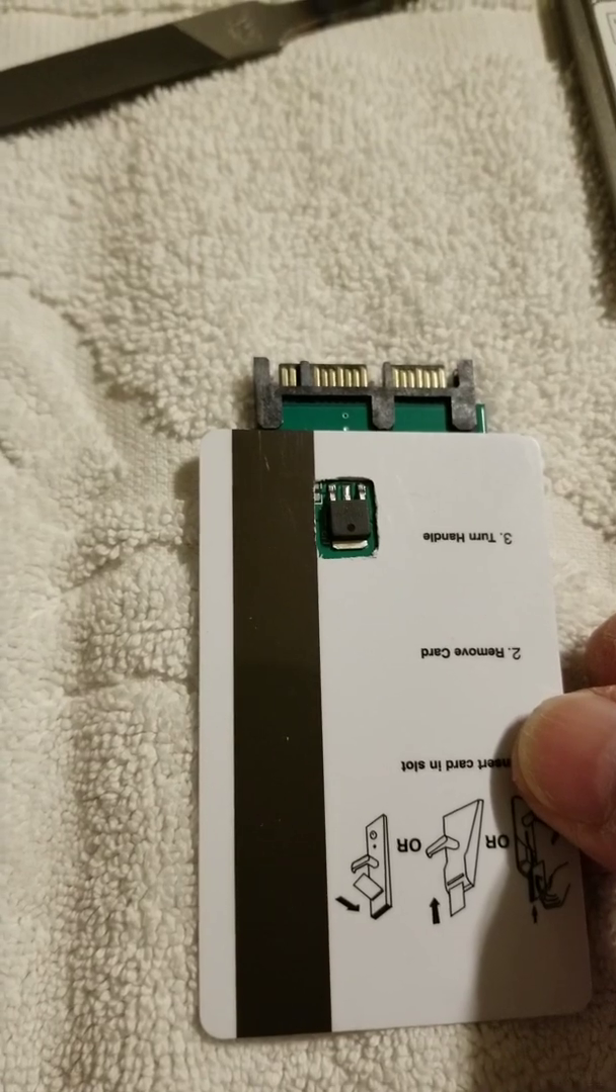I've relieved out the plastic on the one card and you can see it fits over that pretty good and that's just about the orientation we want right there.